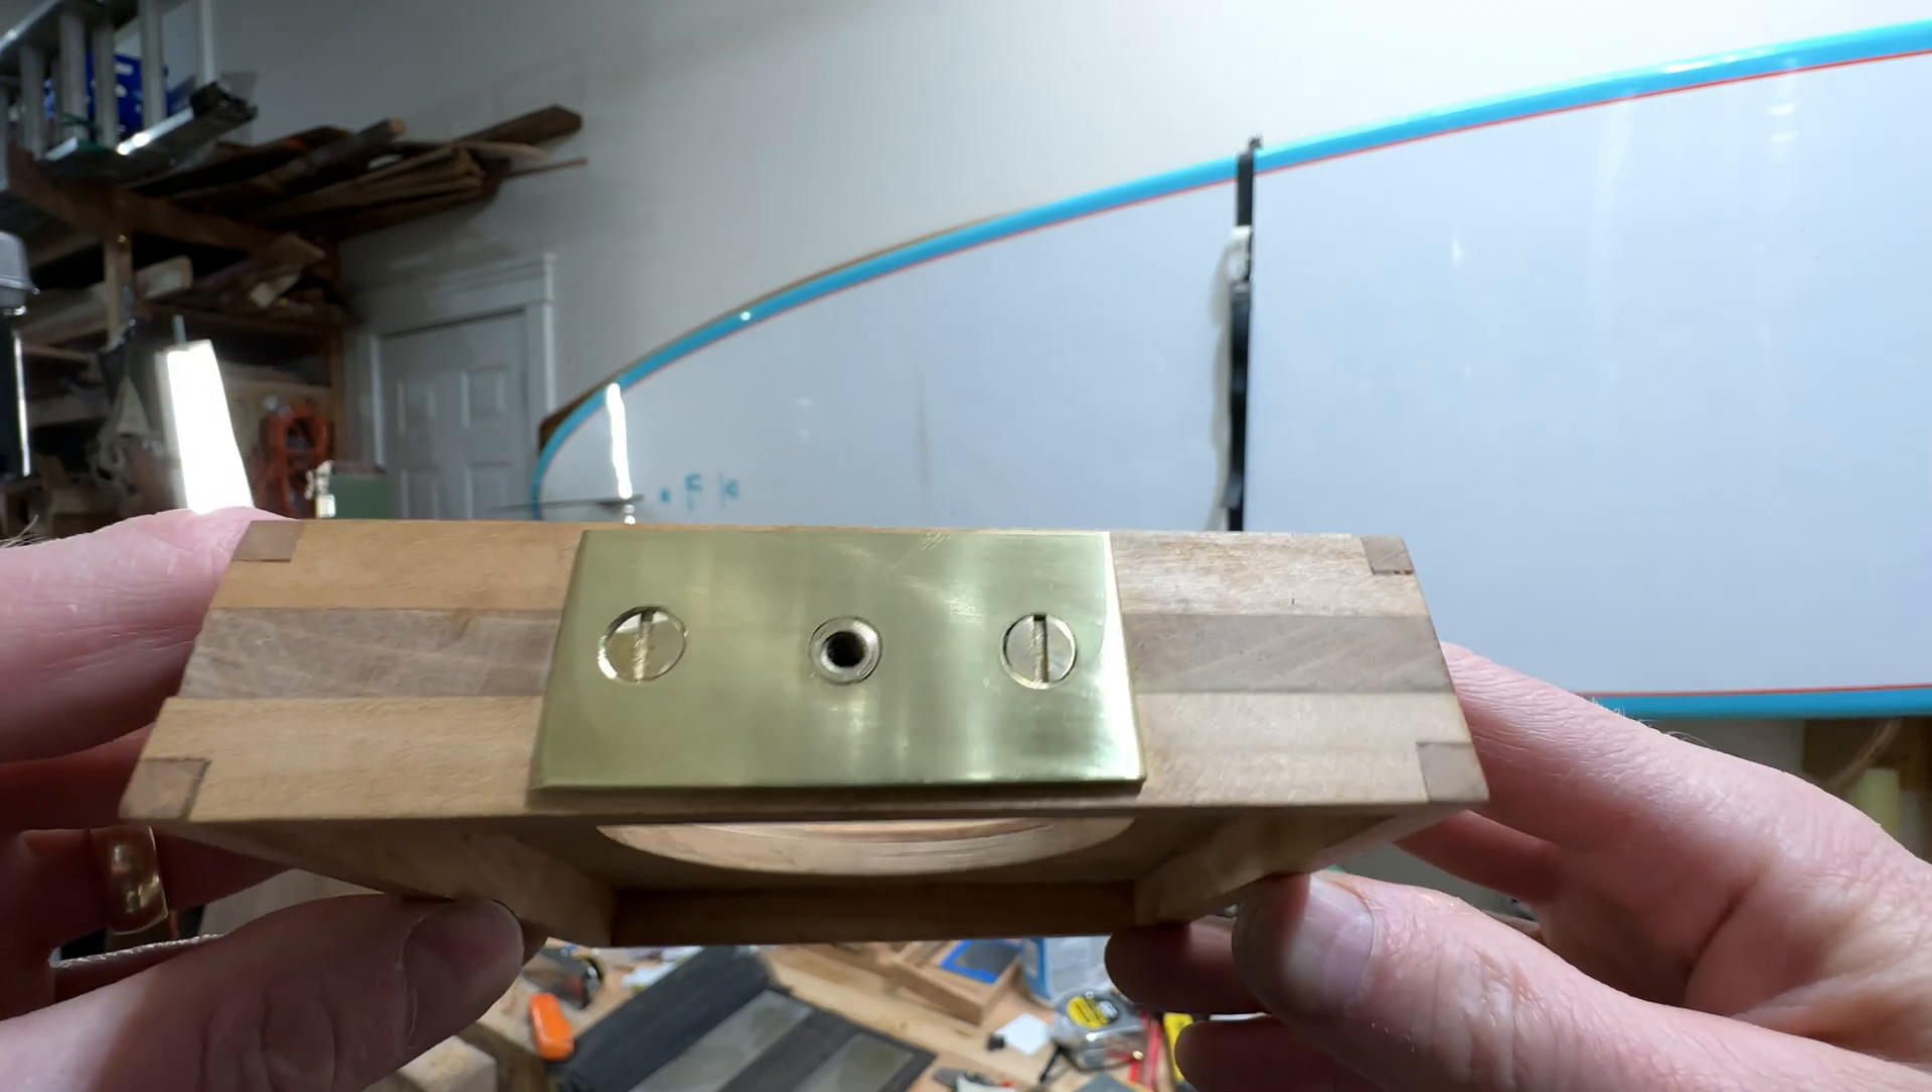Alright, so I got this plate squared up, lined up.